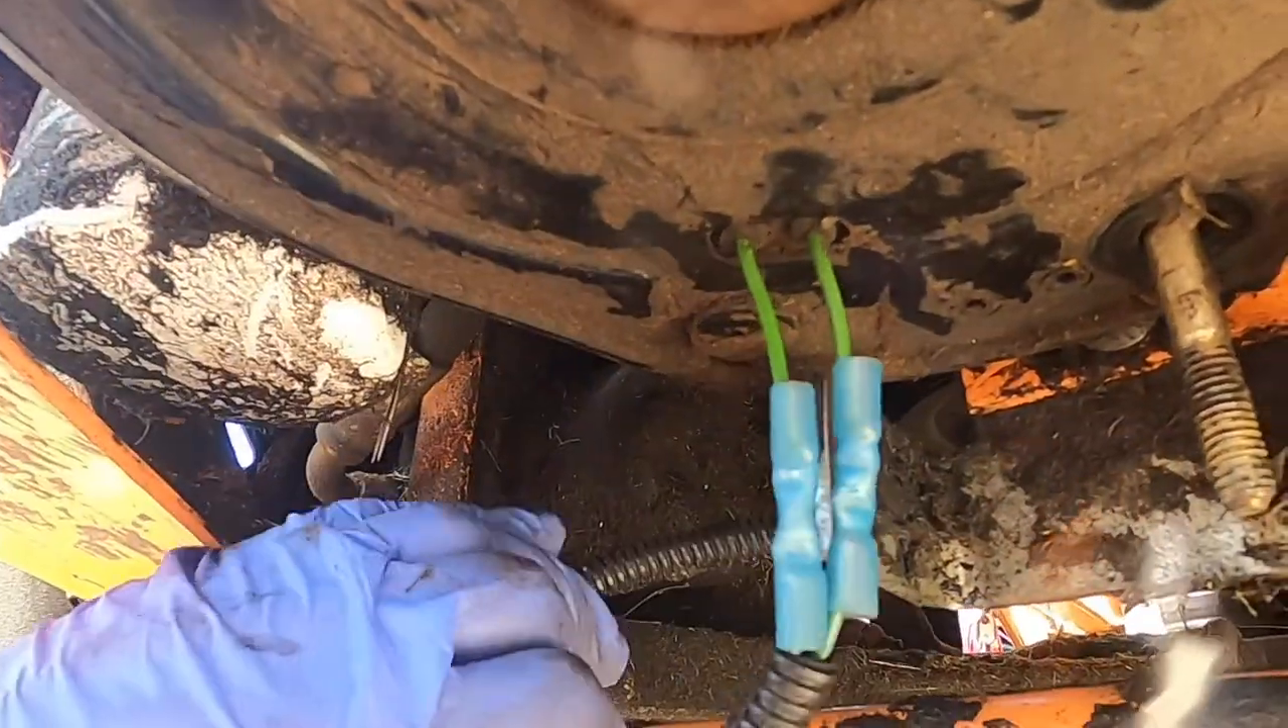All right, so we got the heat shrink tubing on Just have to put some heat to it.